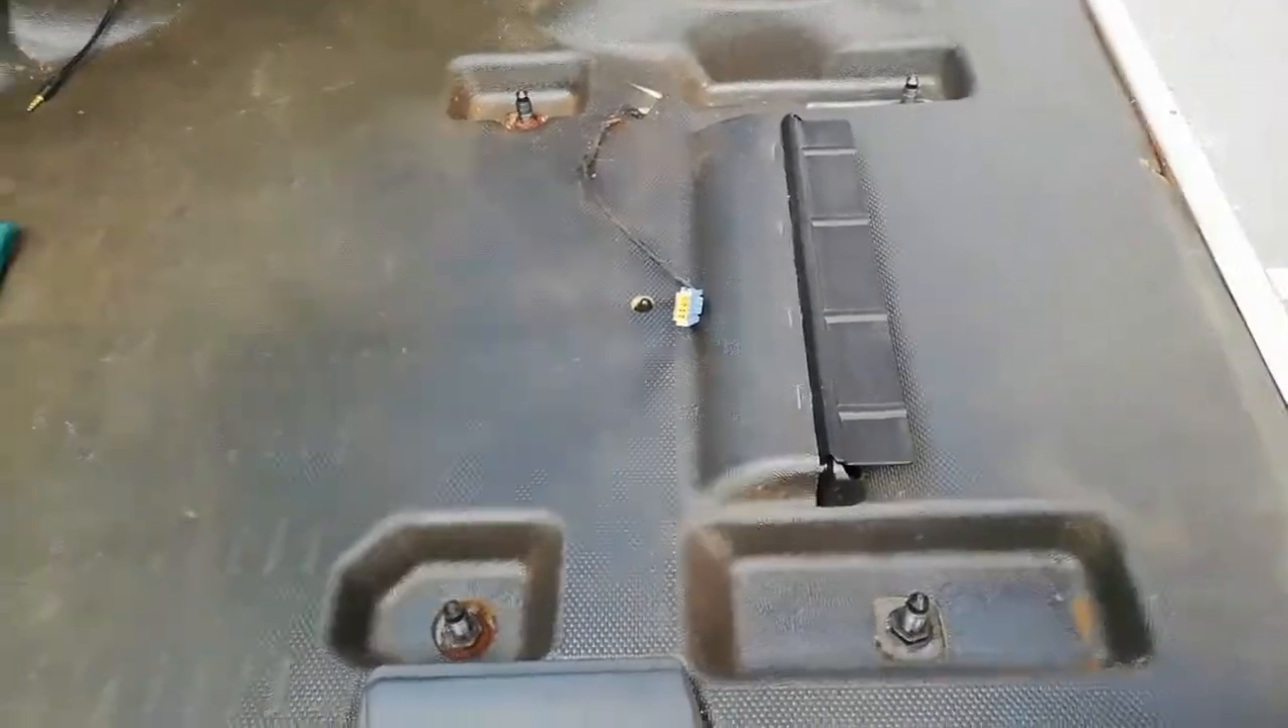All four bolts are back through the floor.